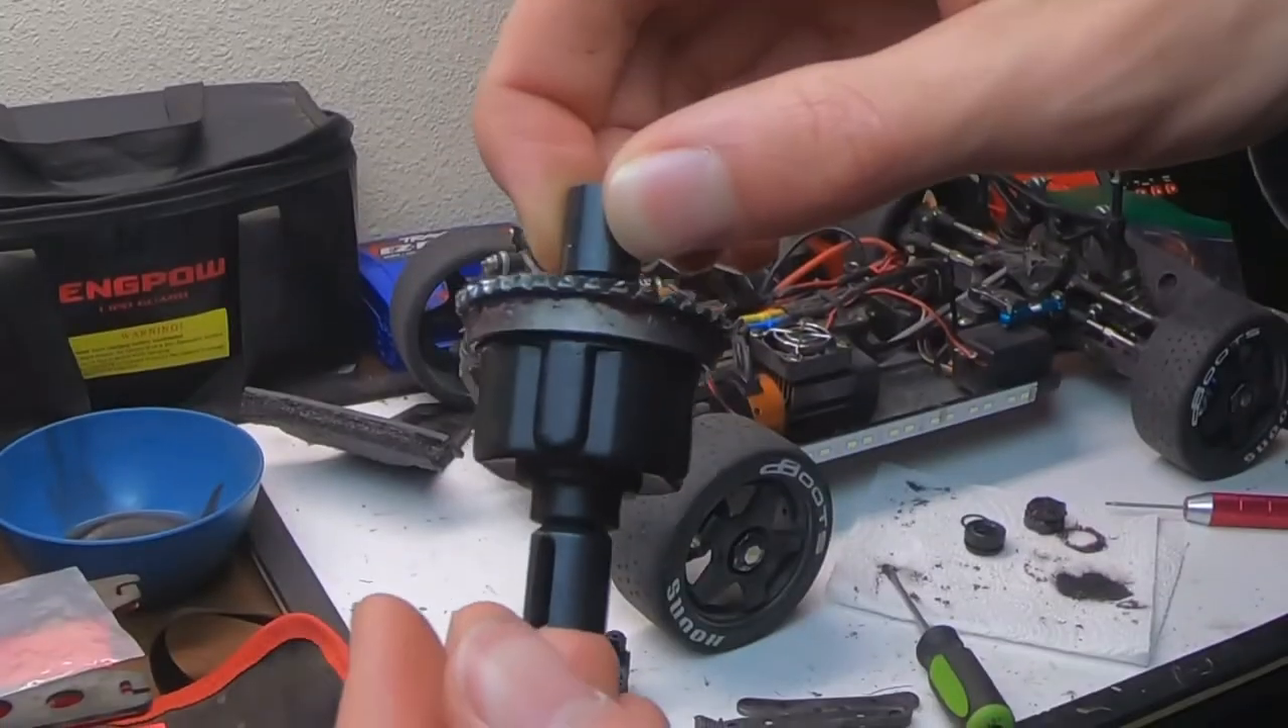Alright, so I've got the differential fully reassembled.